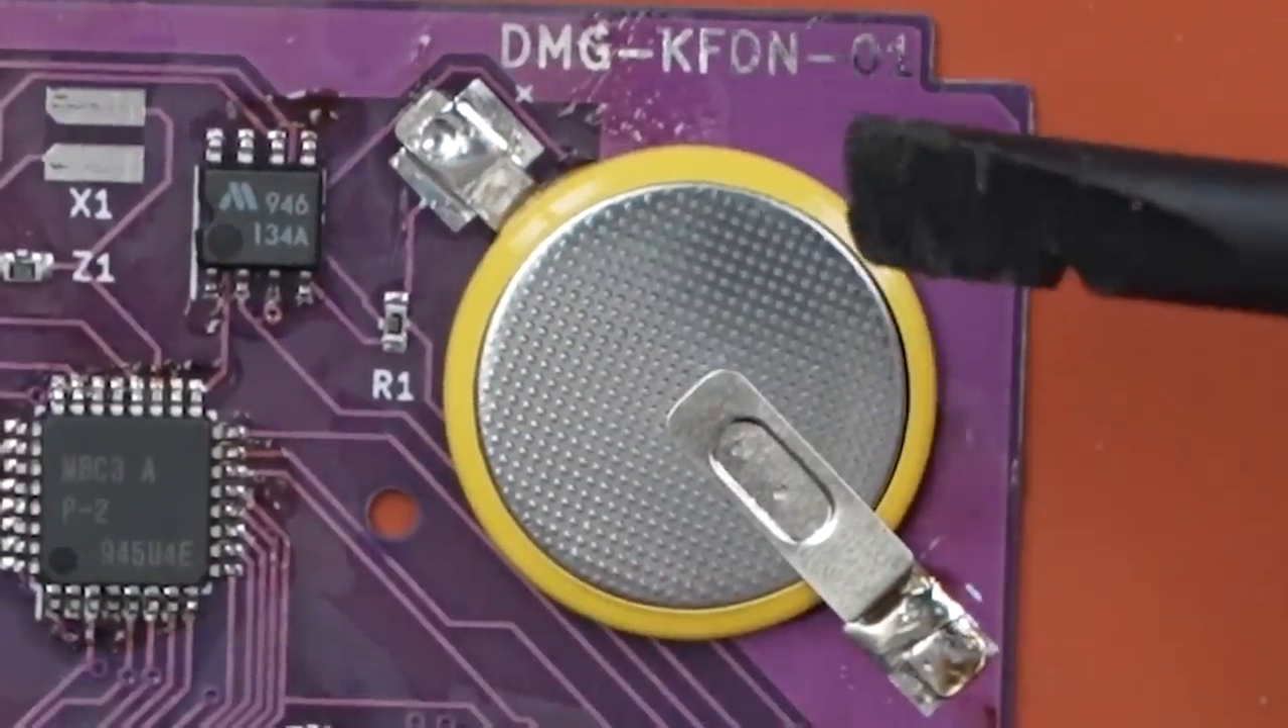Now we have the battery installed.